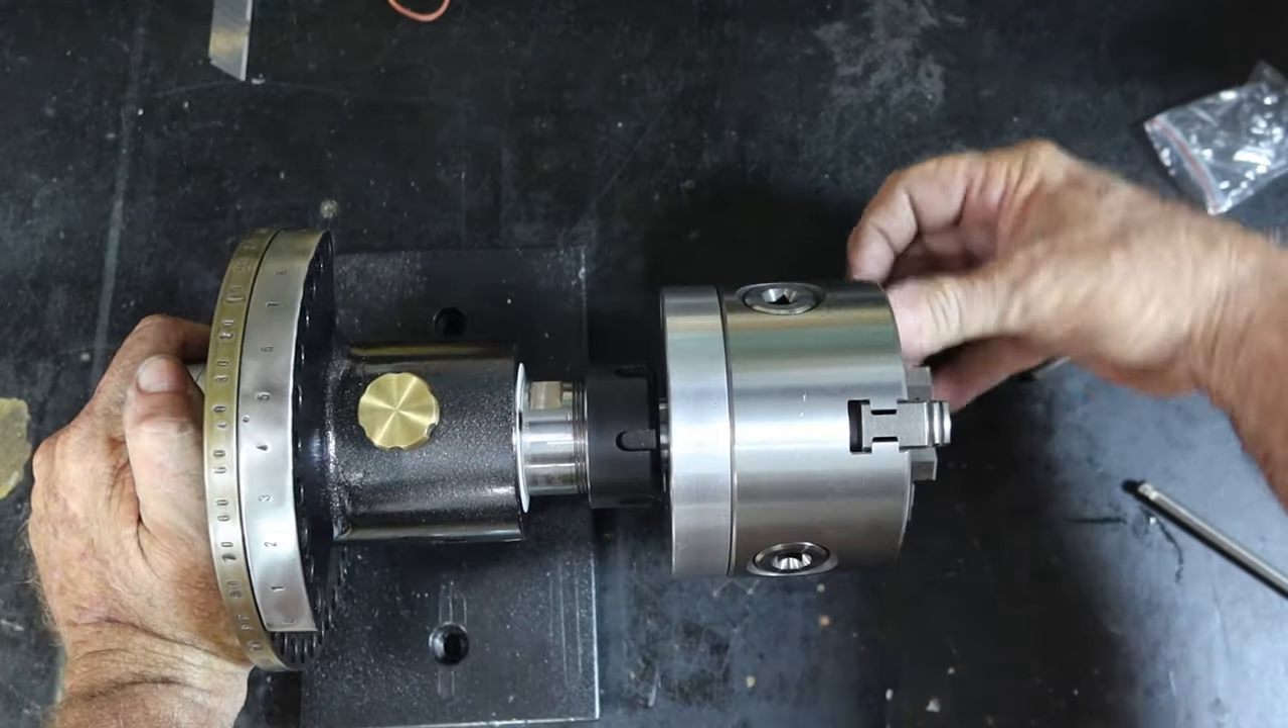All righty so there we have it spin indexer with a three-jaw chuck on it so that'll make it a lot more useful.